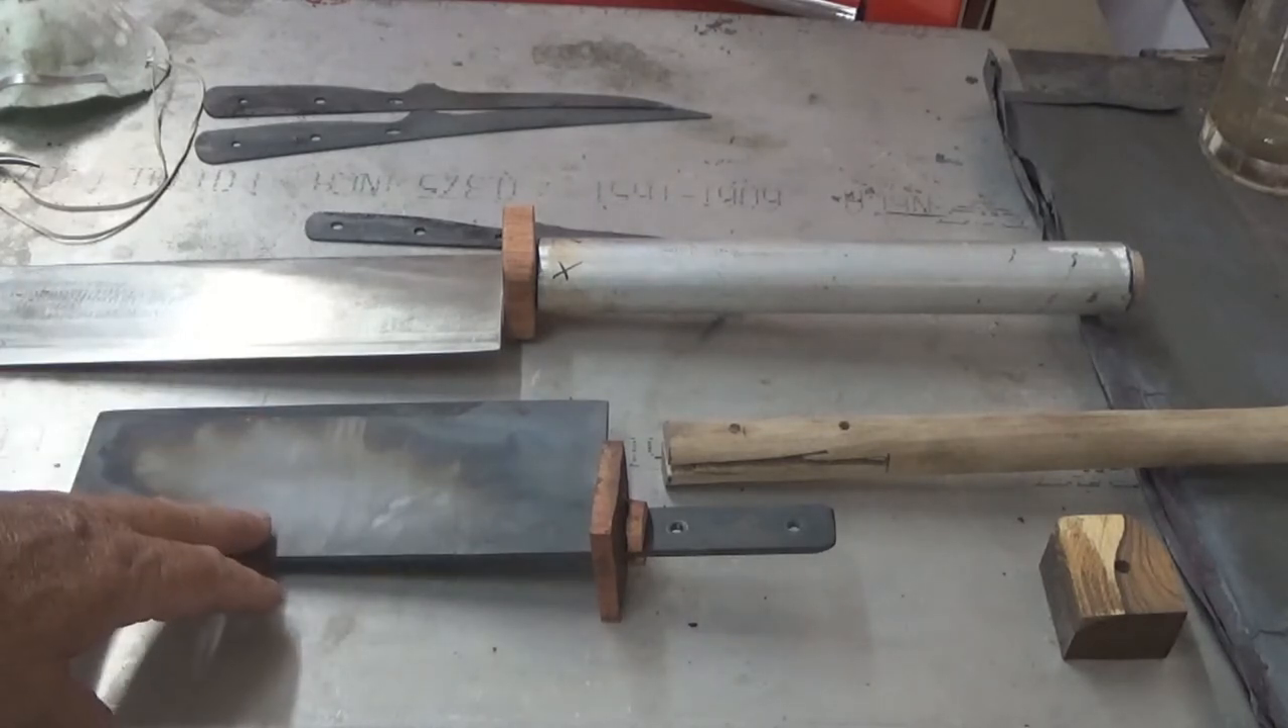We now have the guards fitted to both our rib chopper here and our cleaver.